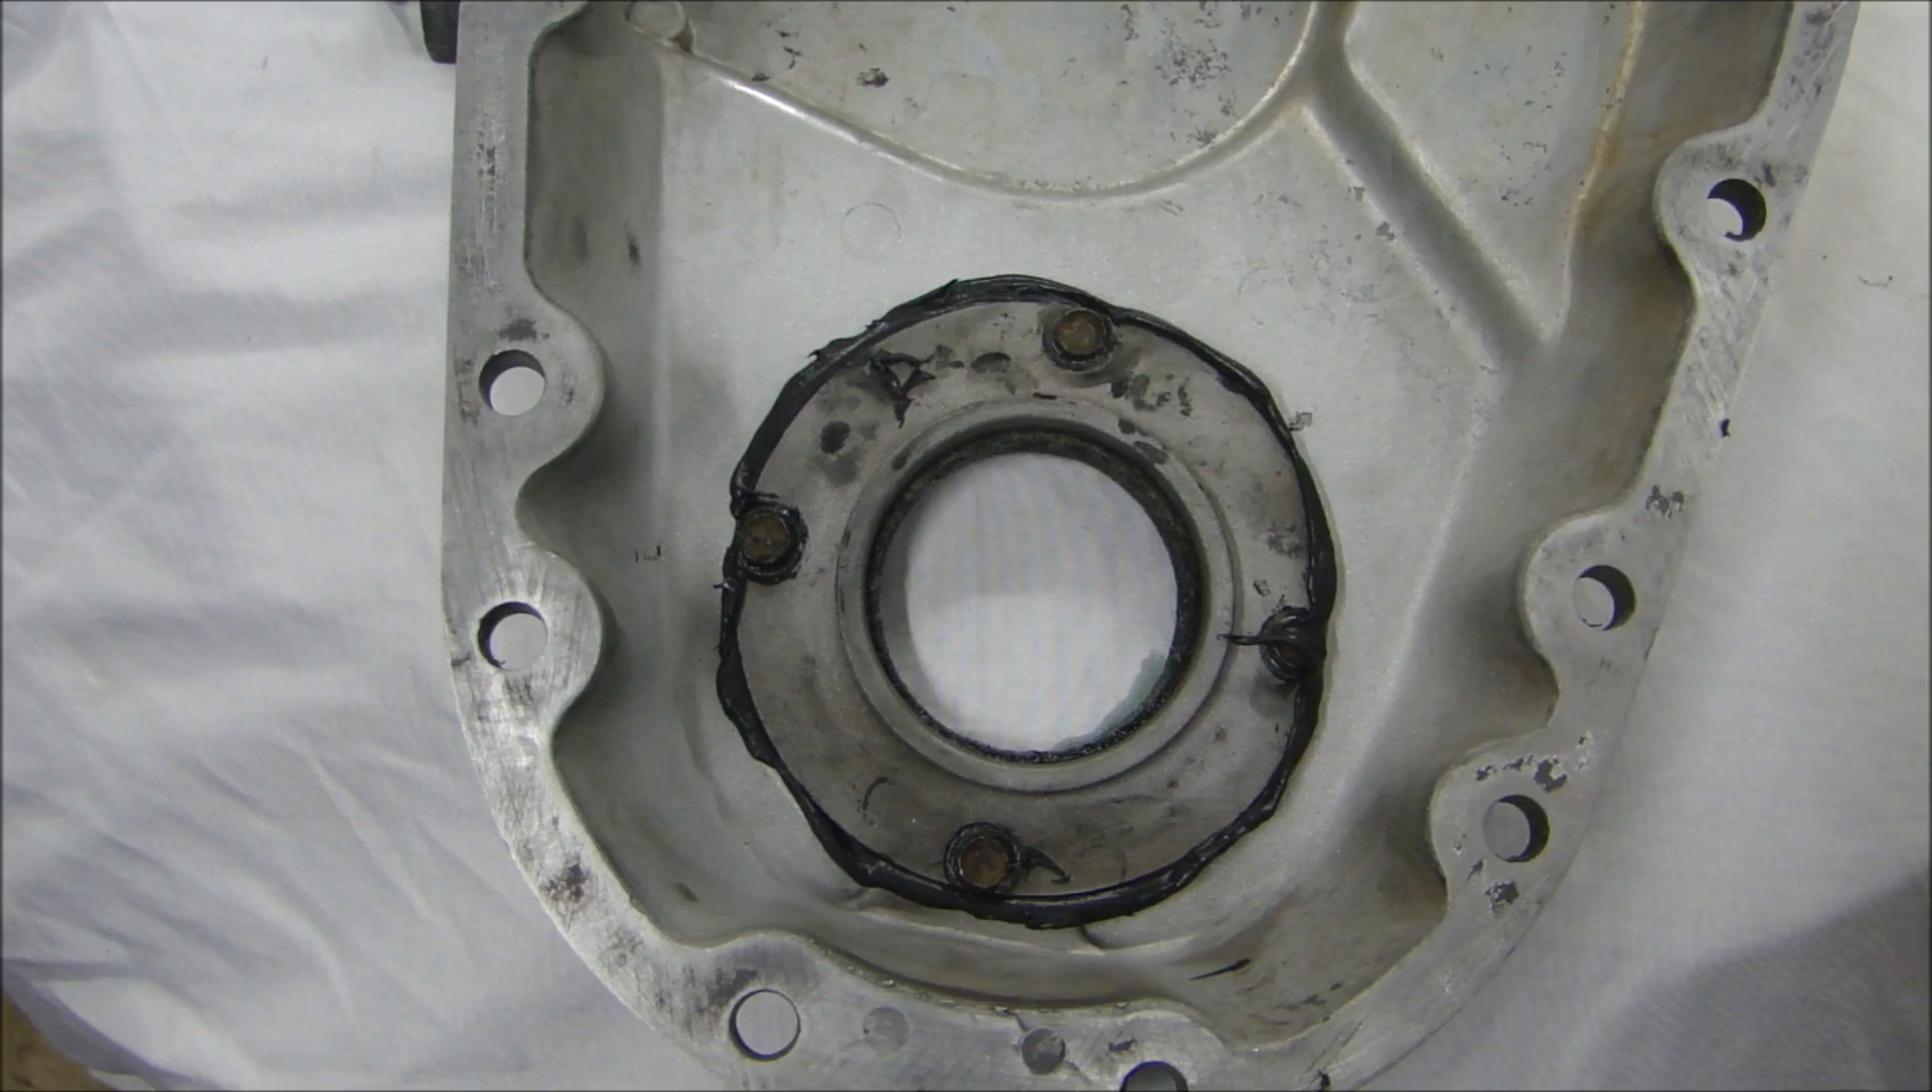And the felt seal is centered nice and even inside of that metal plate right there.